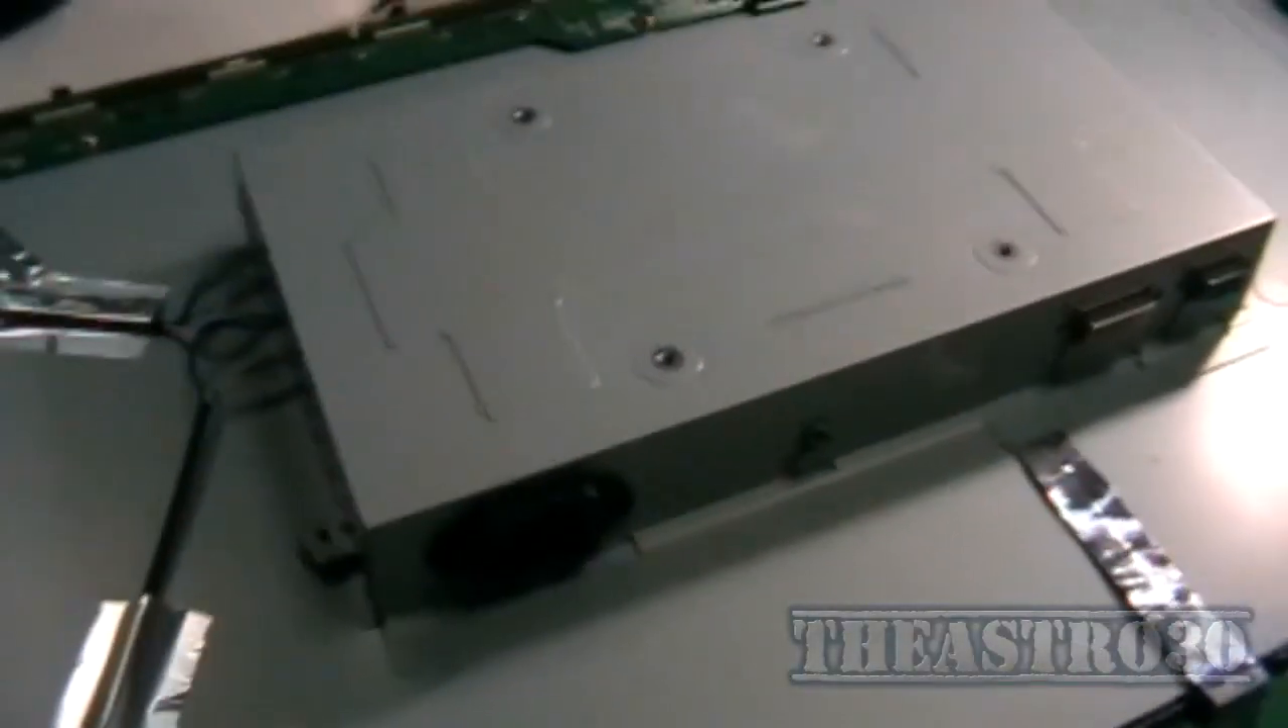I've got the shield back on and a couple of screws holding it in.